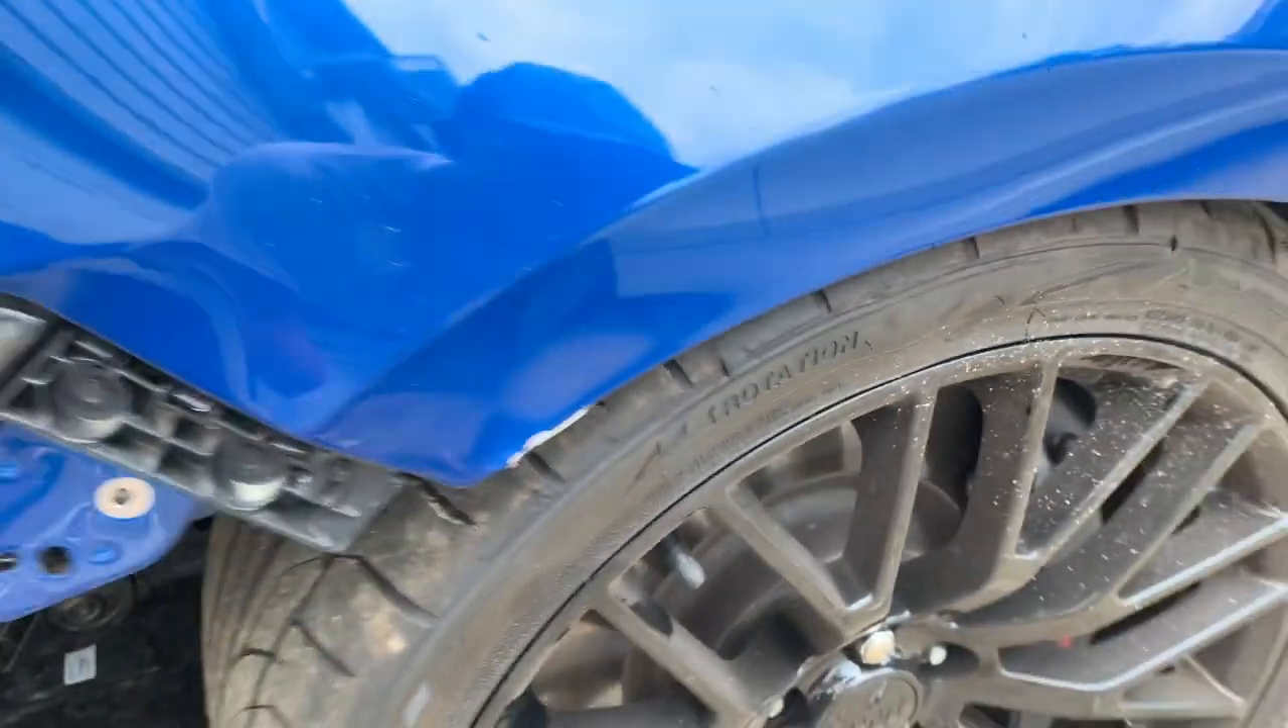I've already got the front bumper and side skirt off i have to get the fender off.